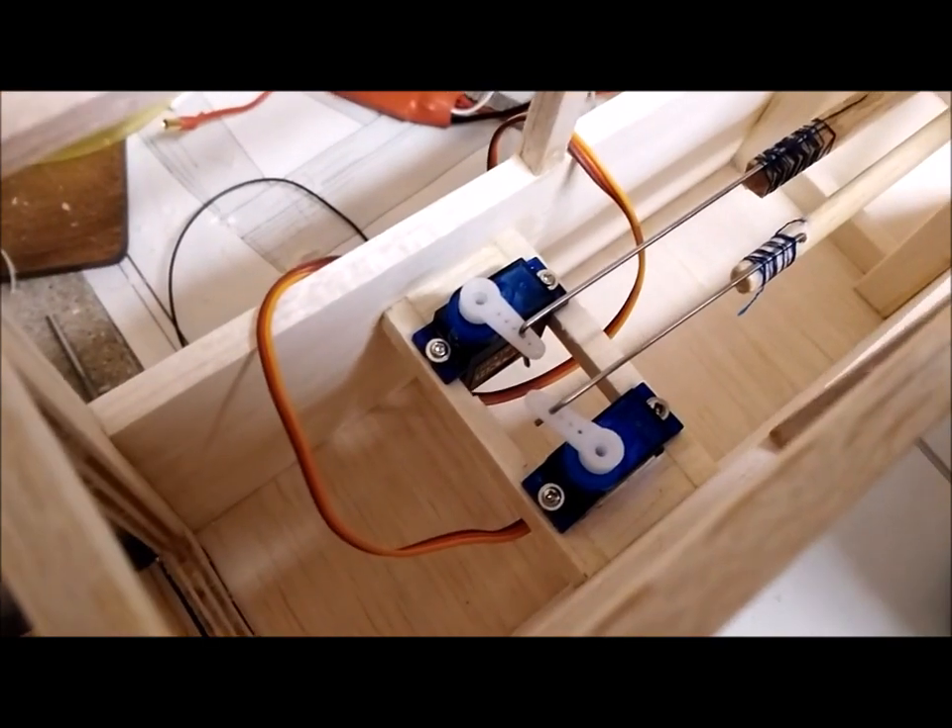Now I have both servos screwed in to the cross beams and I have inserted the push rods.